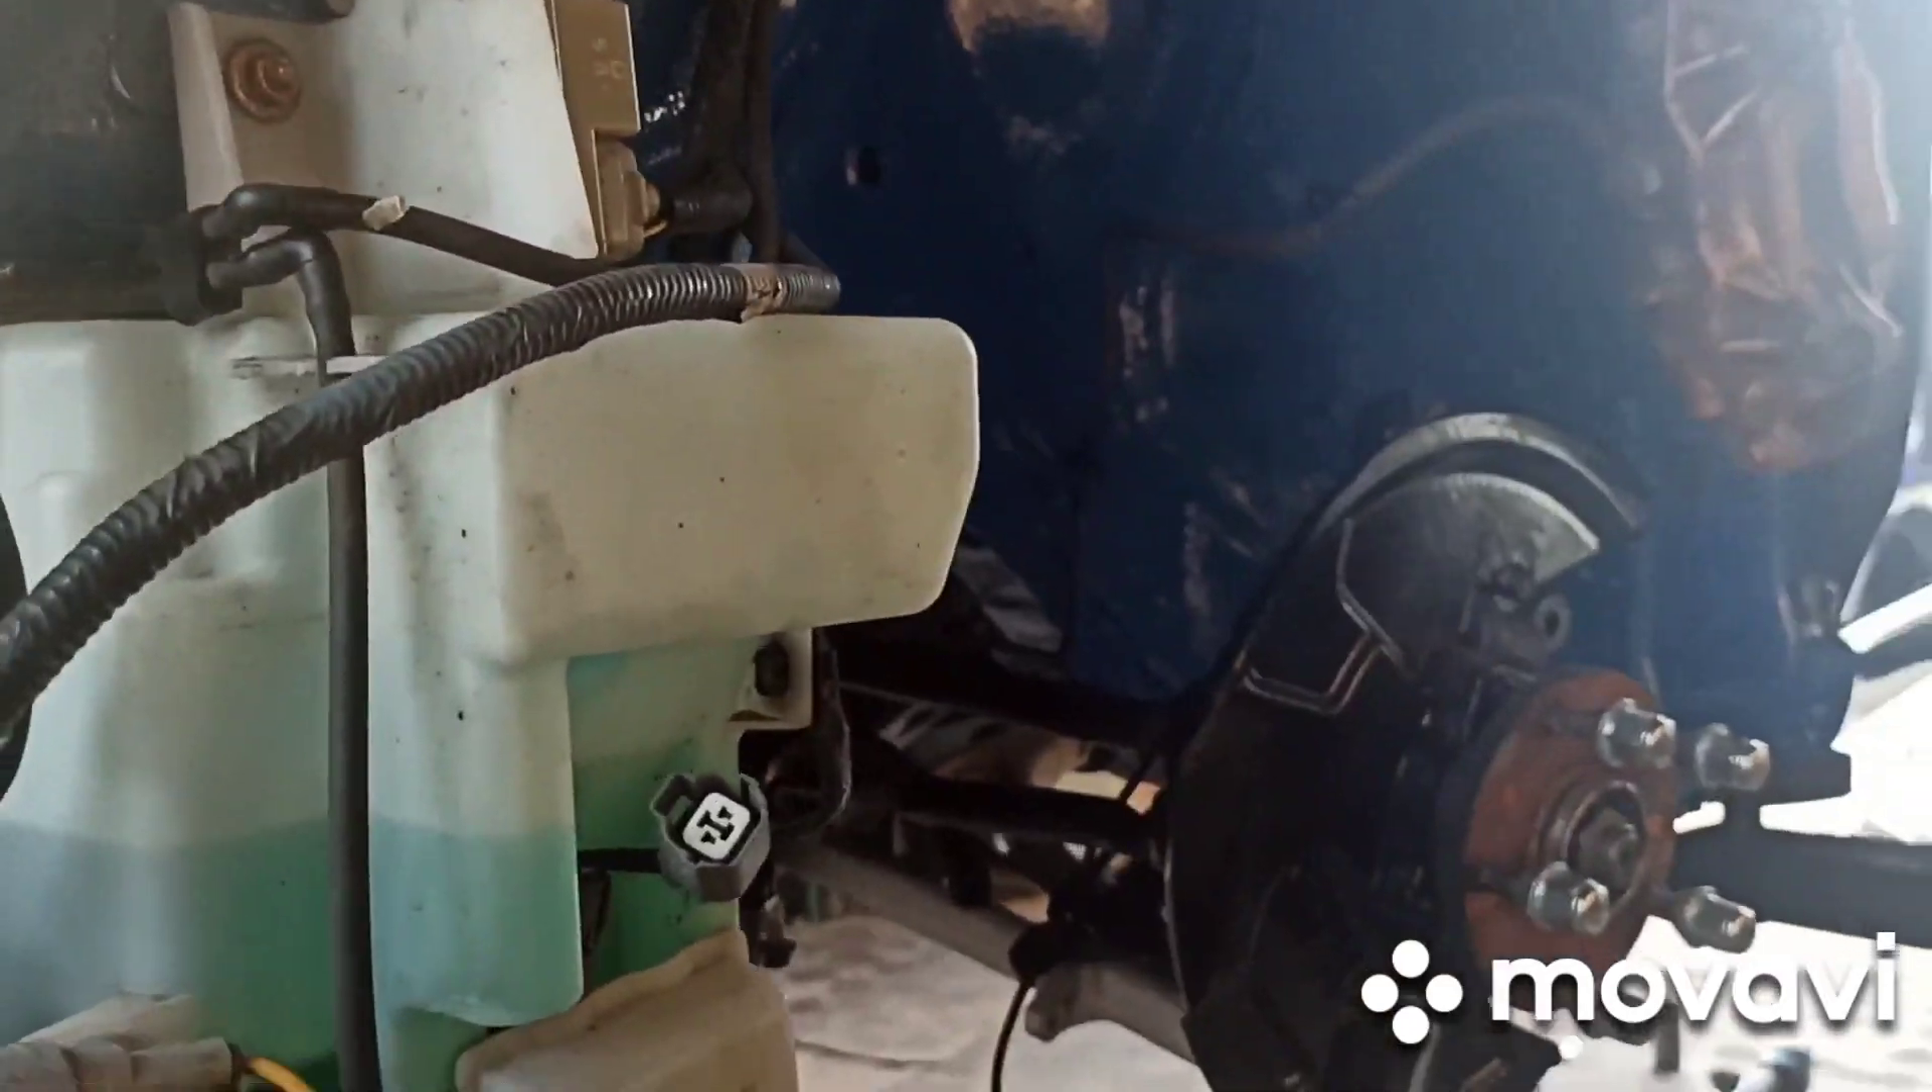Tu też oczywiście już zbiorniczki zamontowane, już wszelkie detale, jak to mówią, się montują.